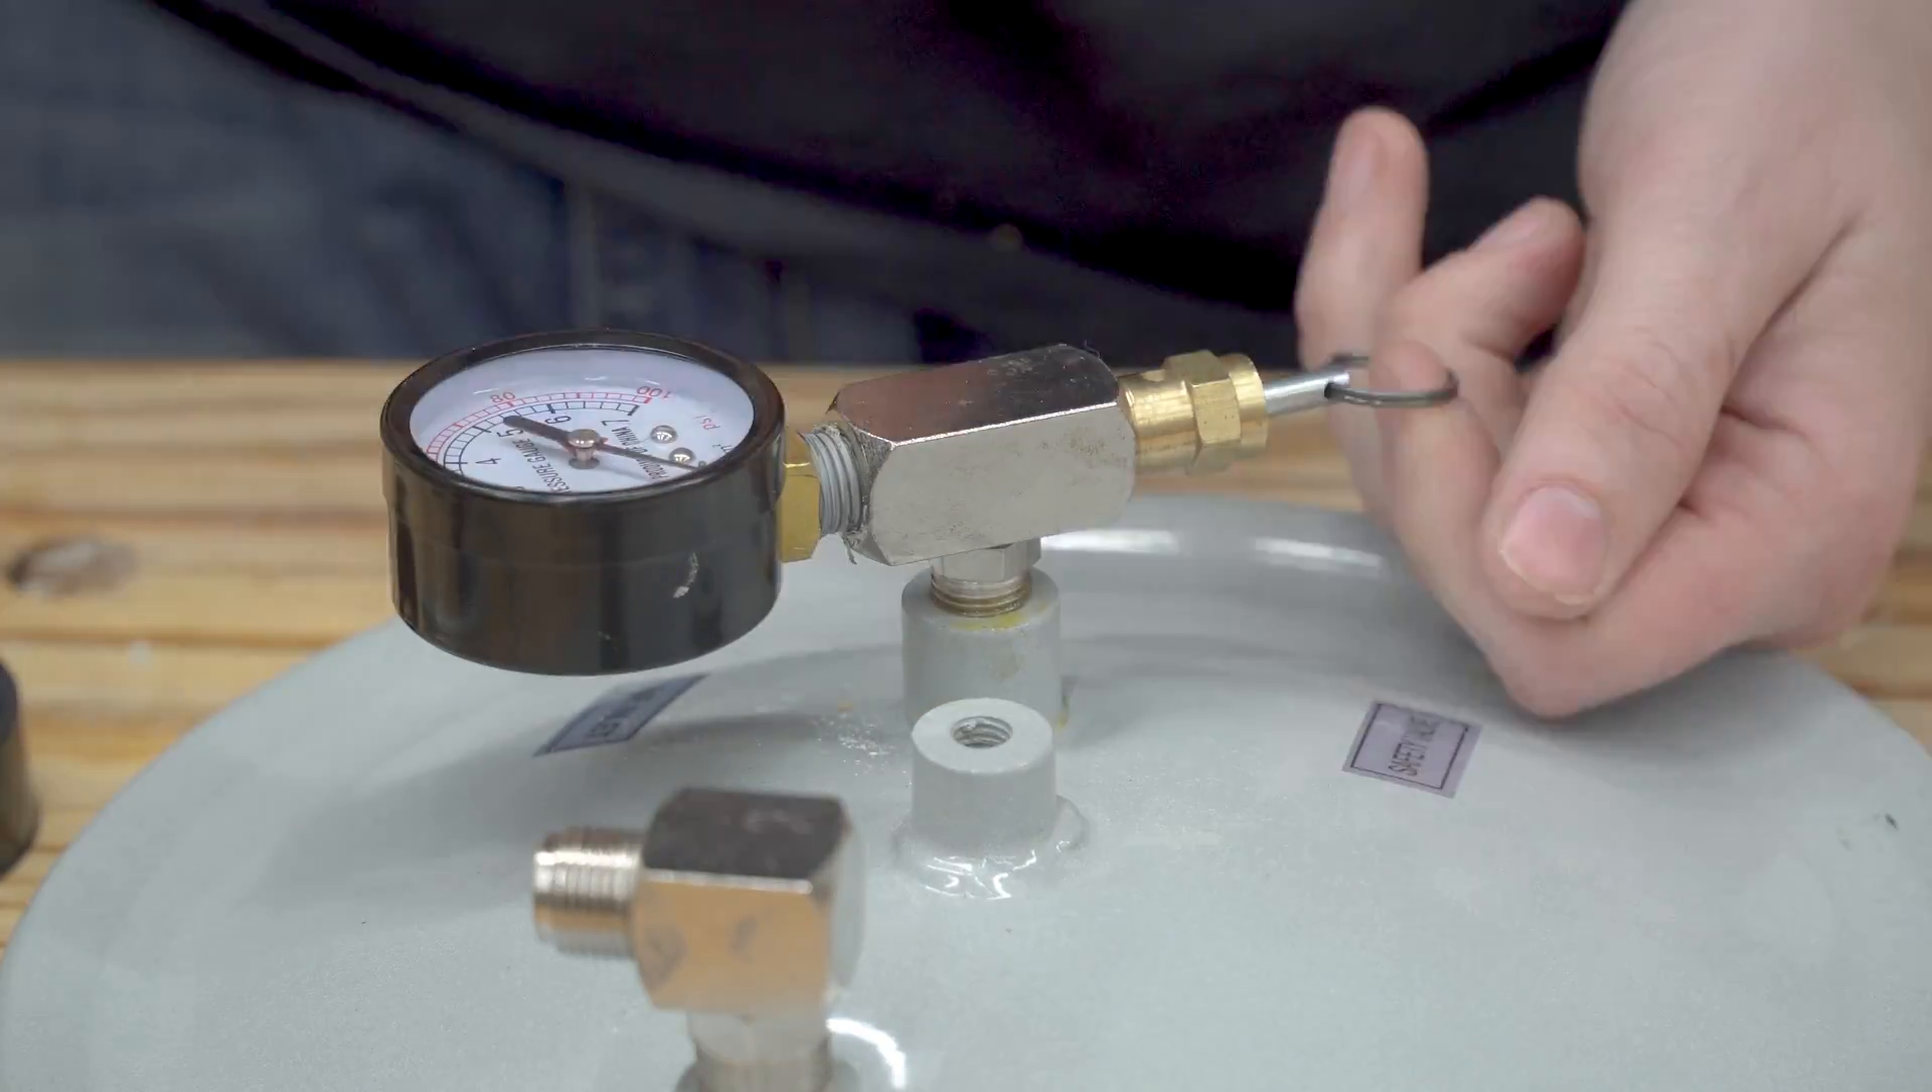I removed this fitting from the end of the tee and installed the gauge in its place.